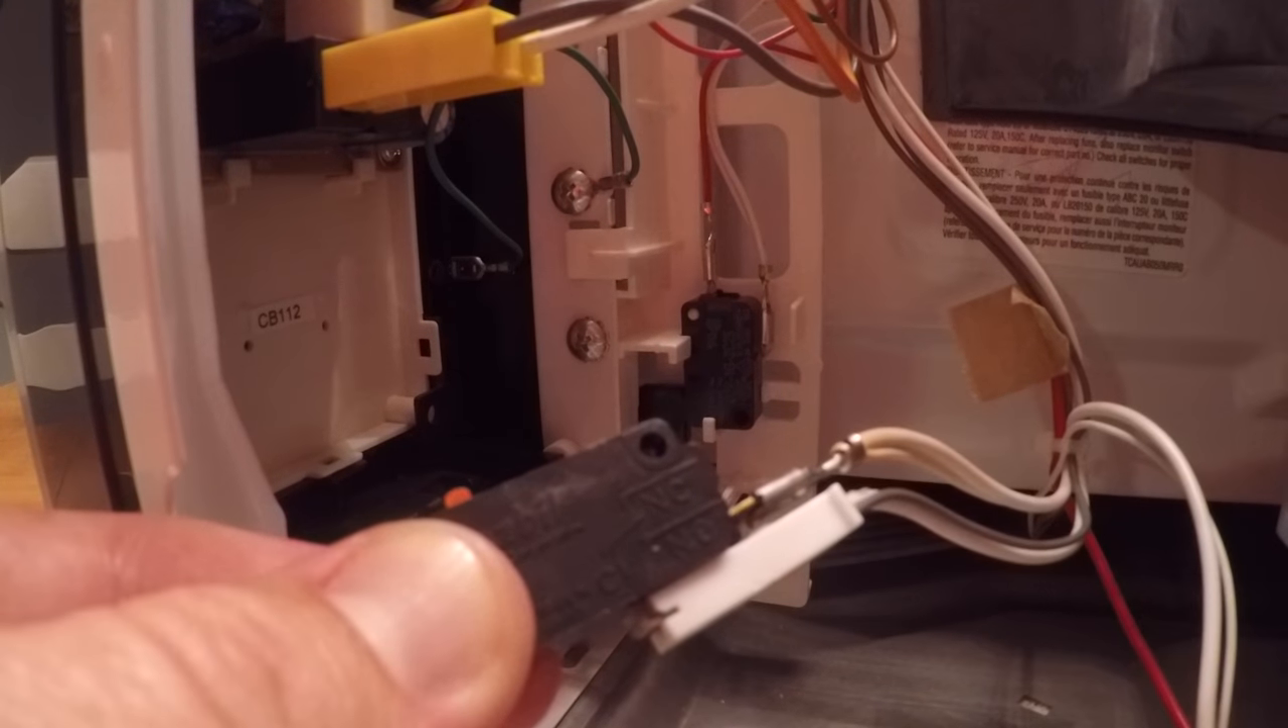So, this is what the switch looks like when it comes off.